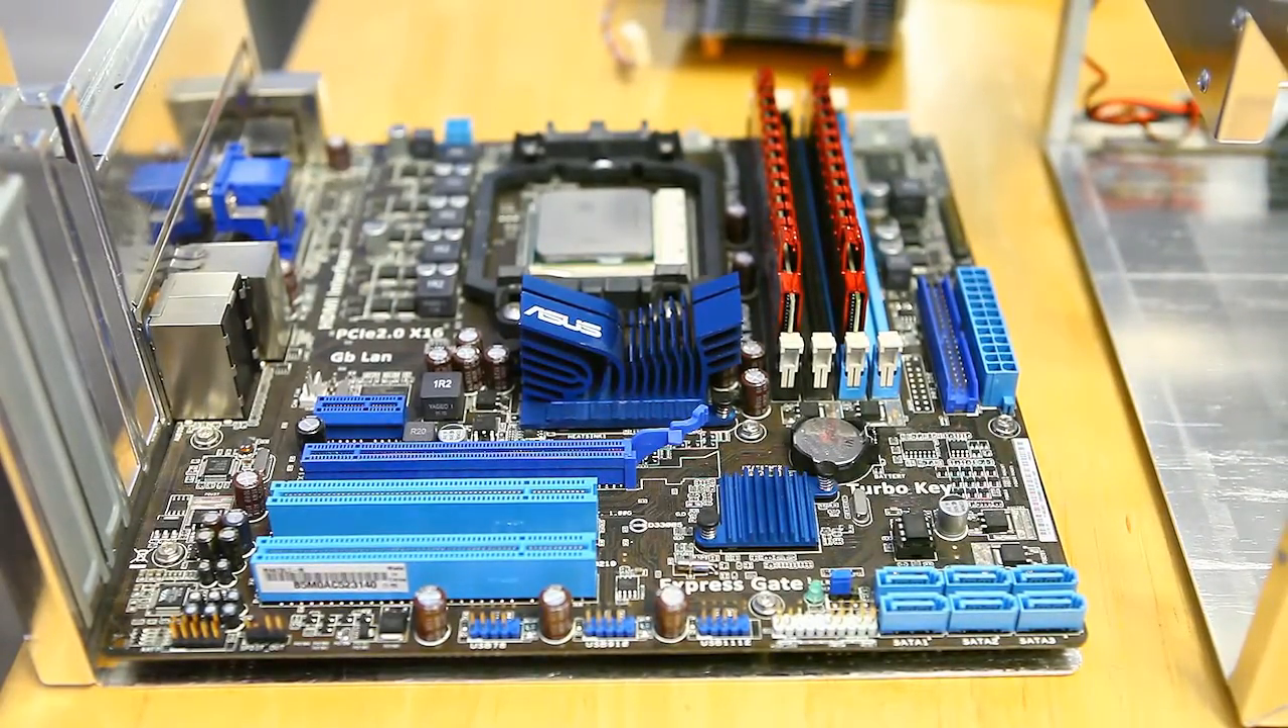You can see I went ahead and removed the motherboard tray and disconnected everything.